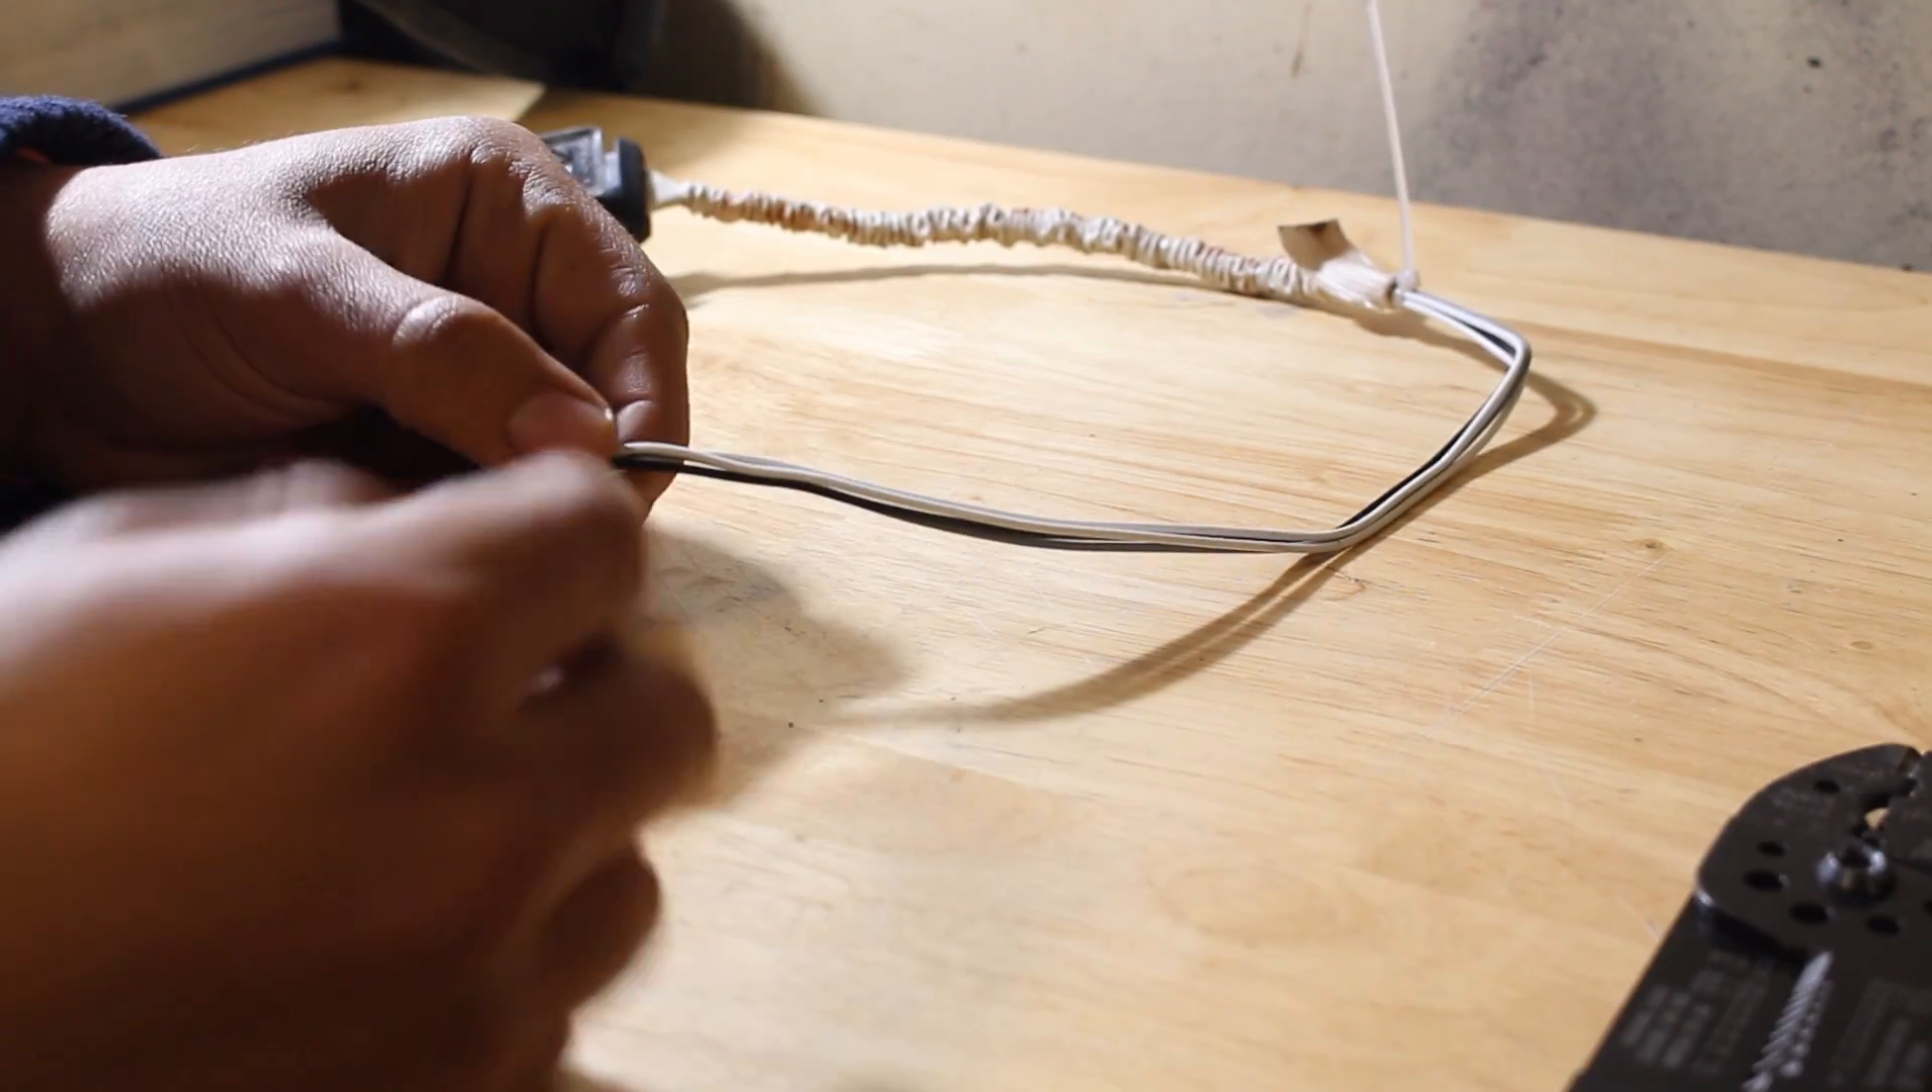I already went ahead and pulled the wrapping back so we have the wires exposed.